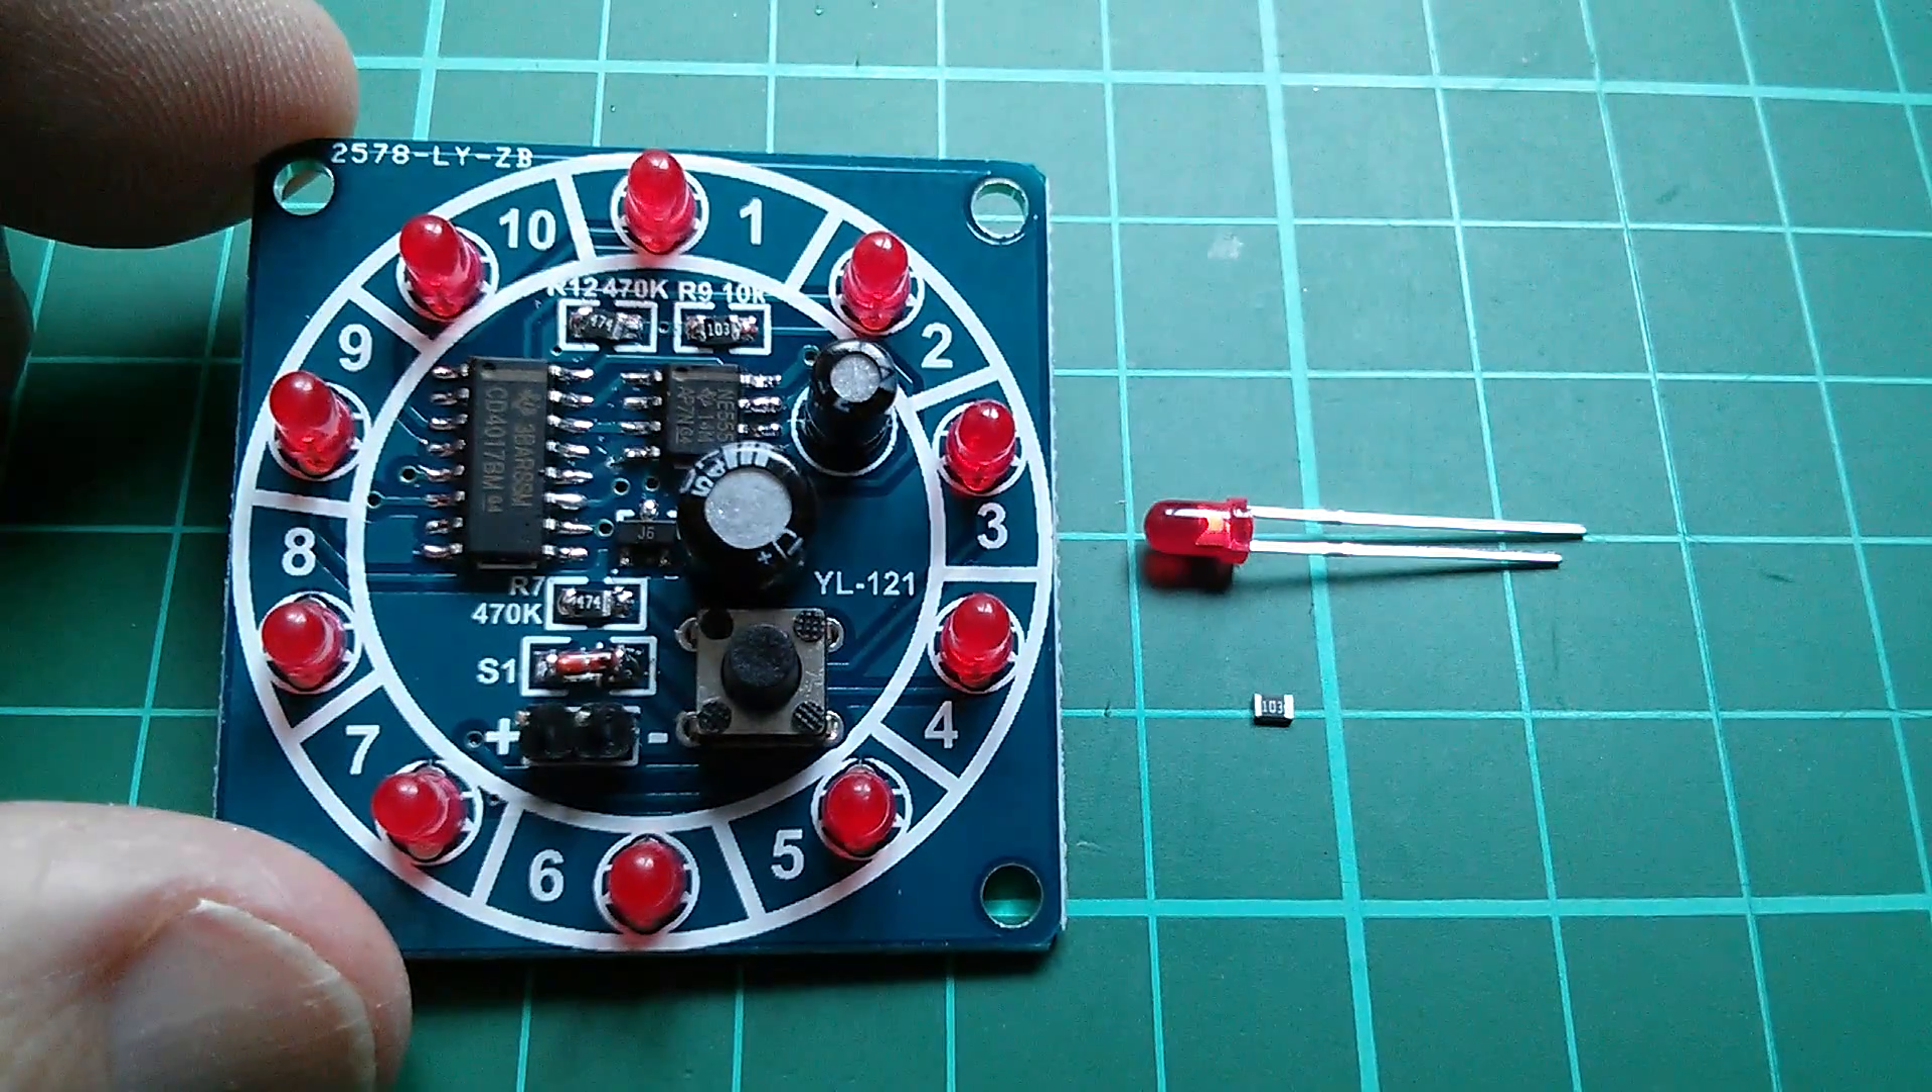So that's it, finished. I've completed the board, all the components, surface mount and through hole. And all the LEDs are on there.